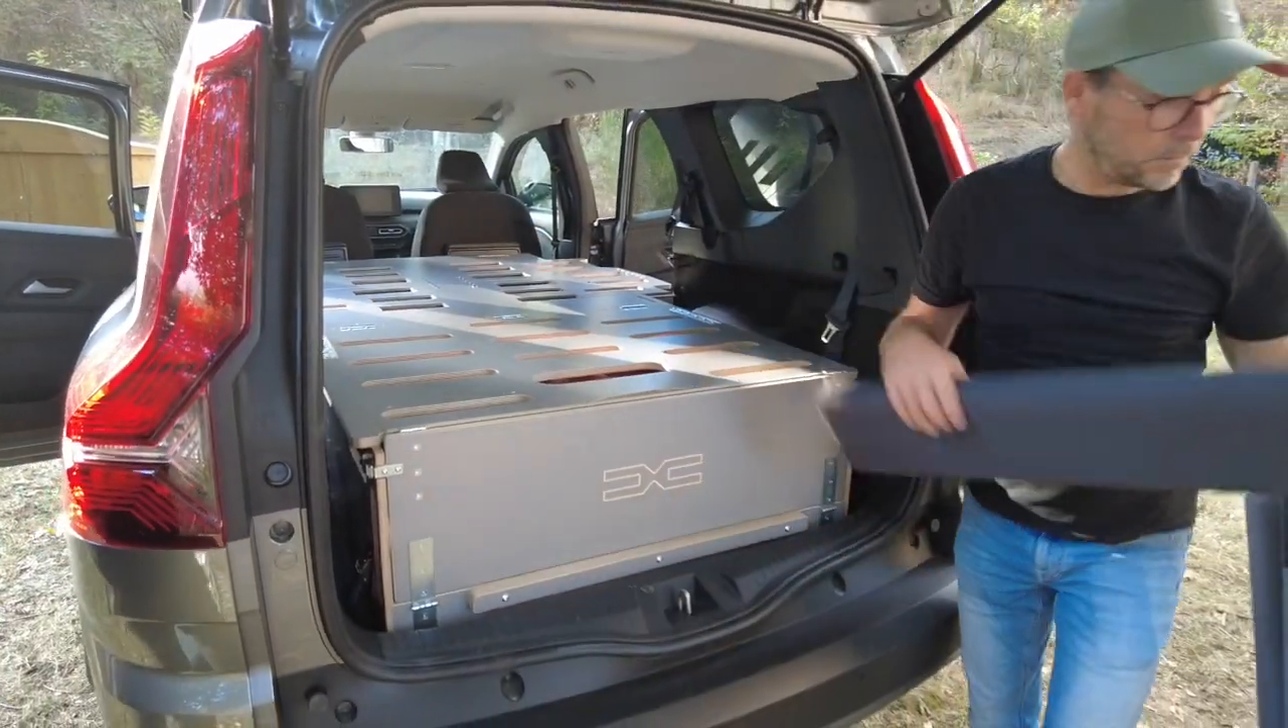Là j'ai mon sommier qui est placé j'ai plus qu'à mettre le matelas.